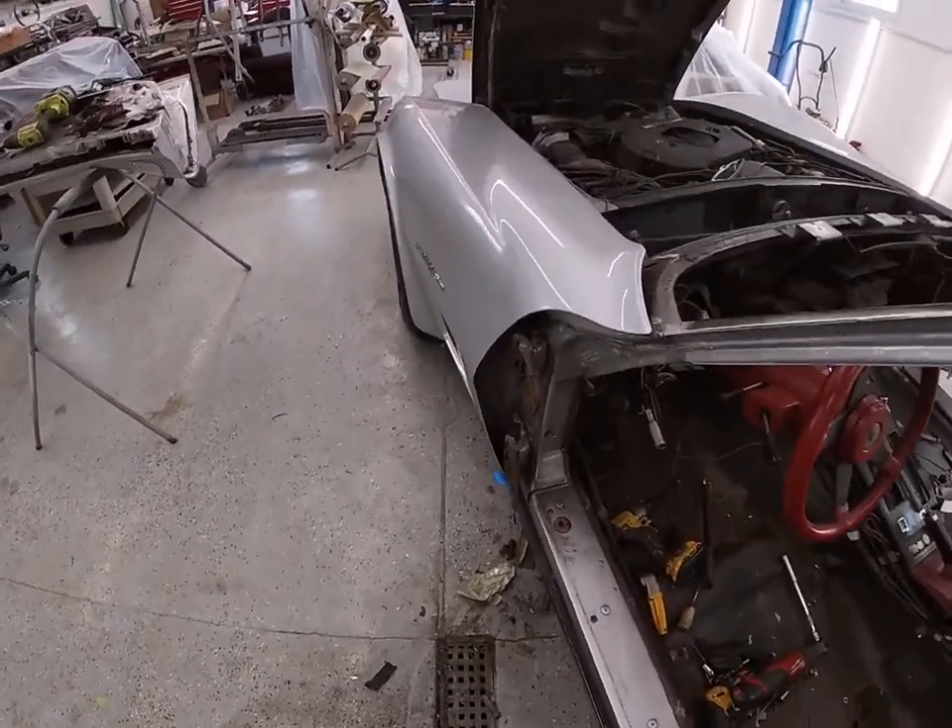Well we got the driver's door off and i'm waiting on some parts of the passenger door so i figured we'd get this one off here.